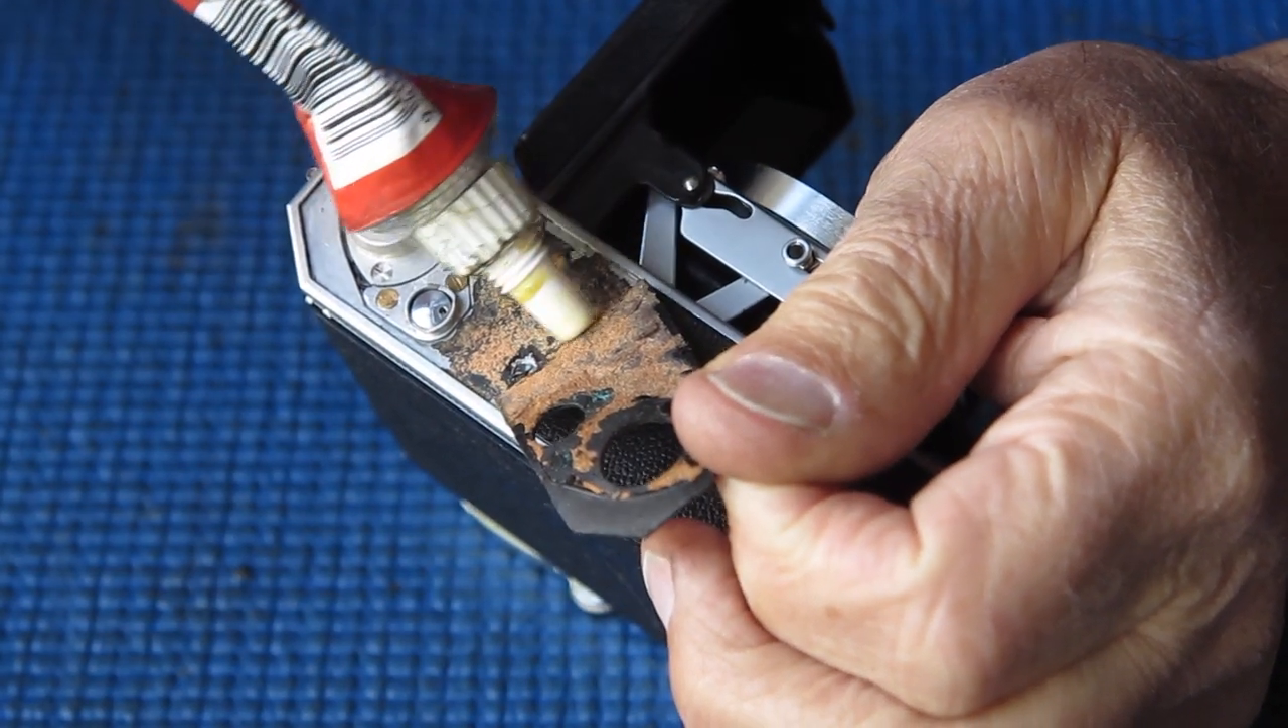So here's our camera body all pretty much complete. All that remains for me to do here is to glue my leather back in place and I'll do that now.